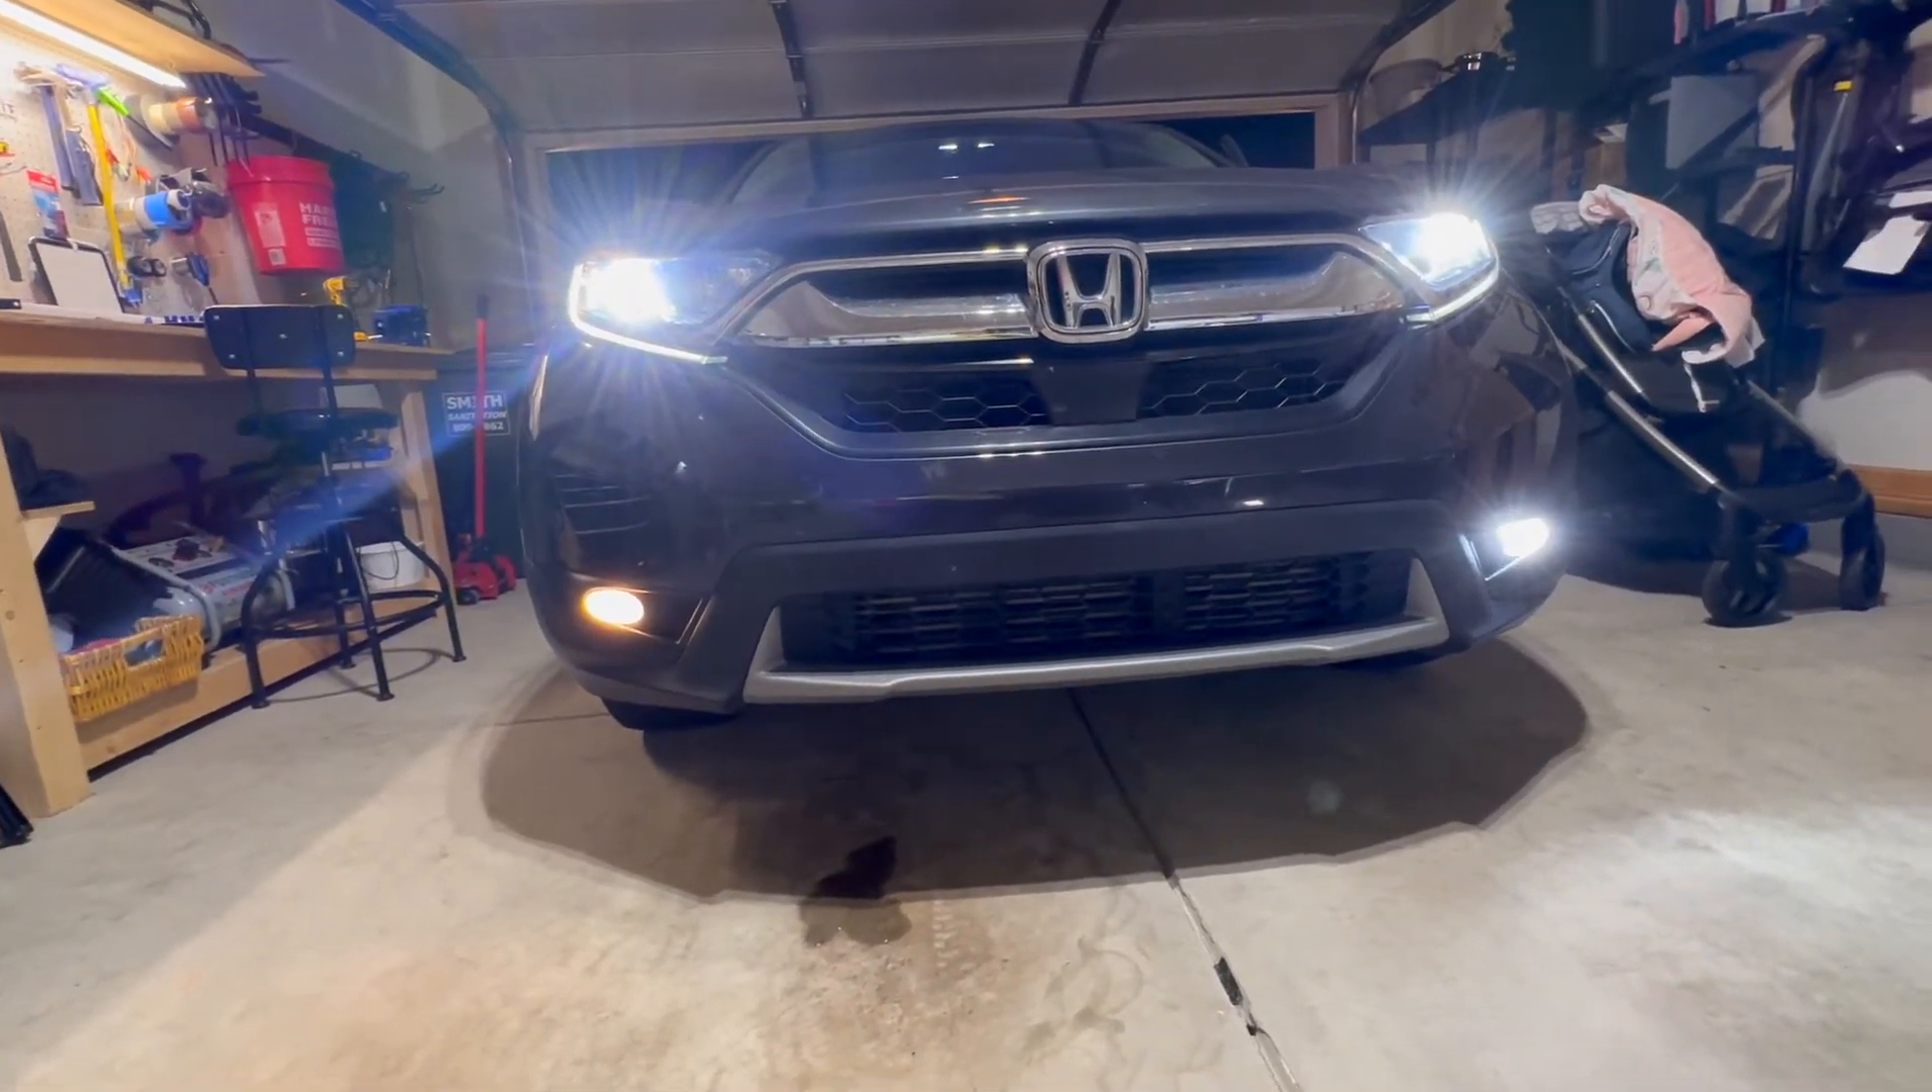And of course, we're stuck with one more halogen bulb on this CR-V.